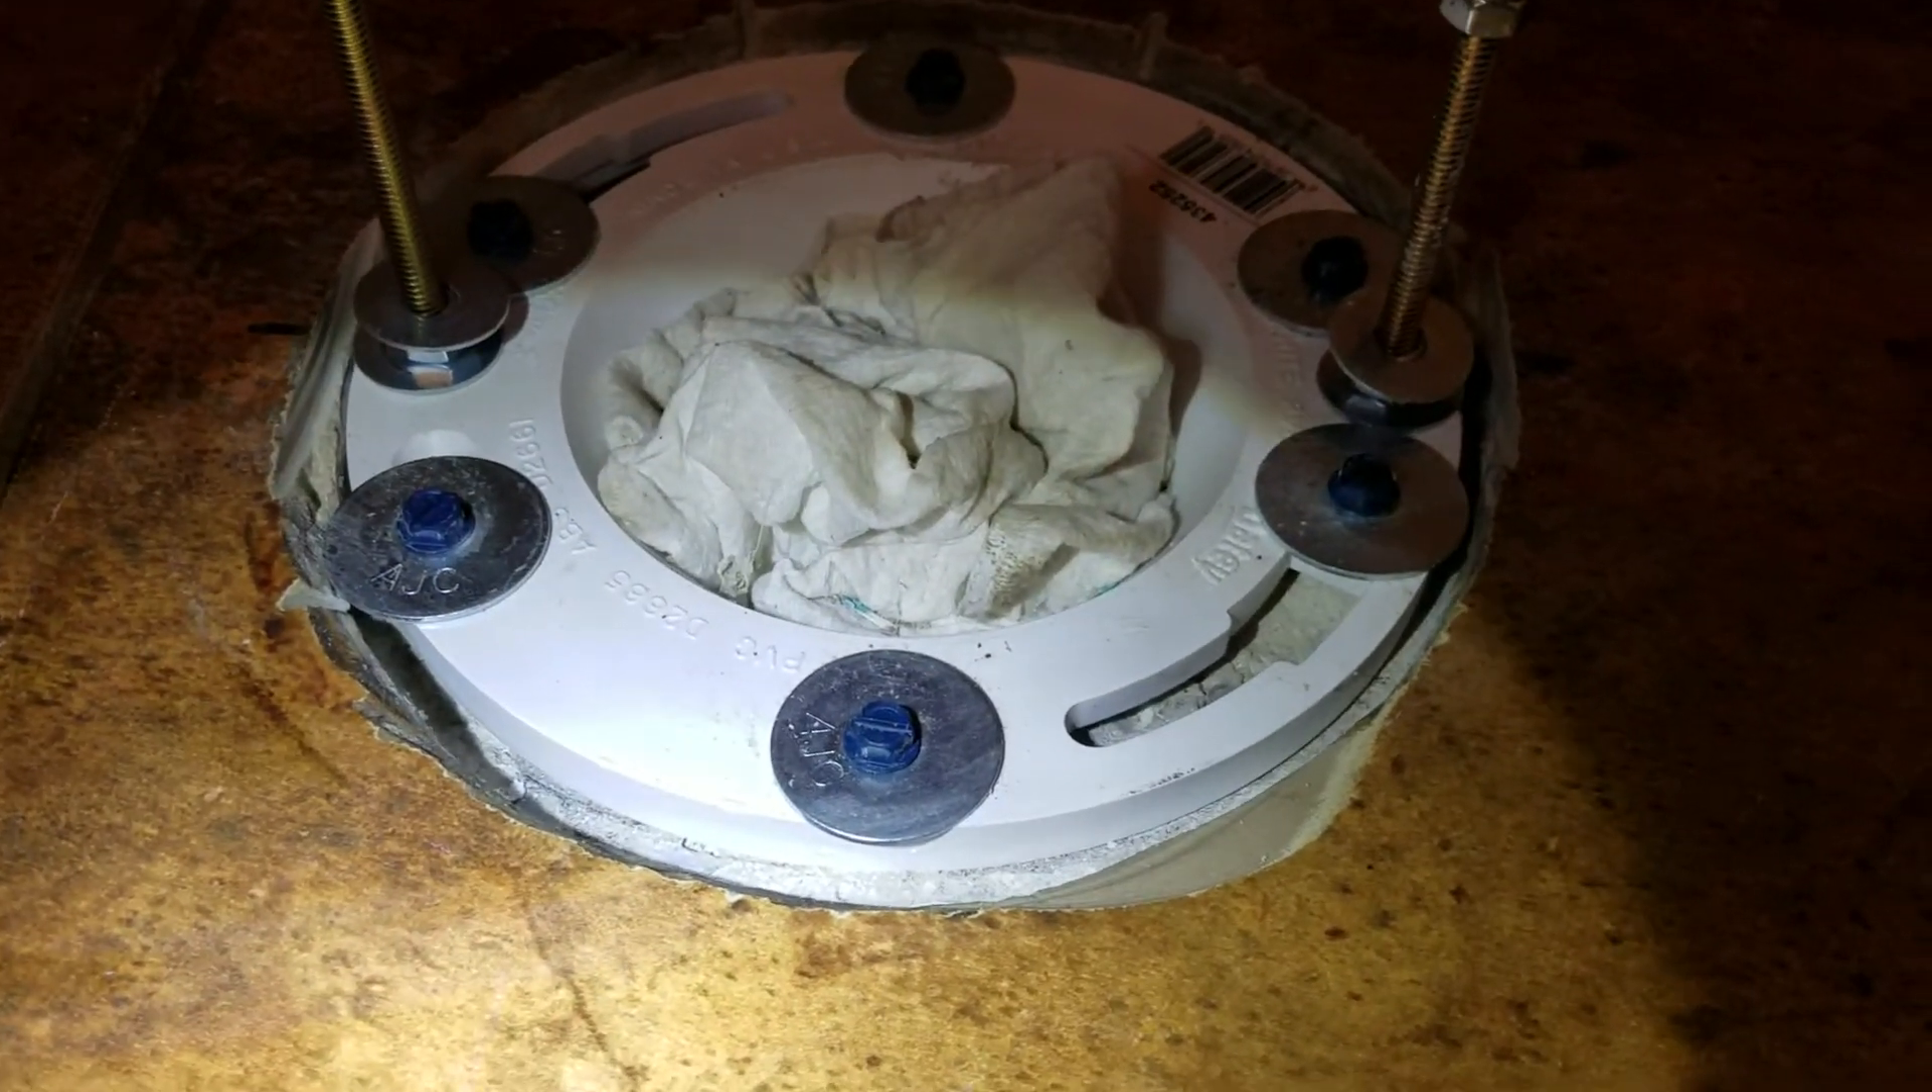So you've got six screws all the way around, six holes, six screws, and so it's mounted to the floor.